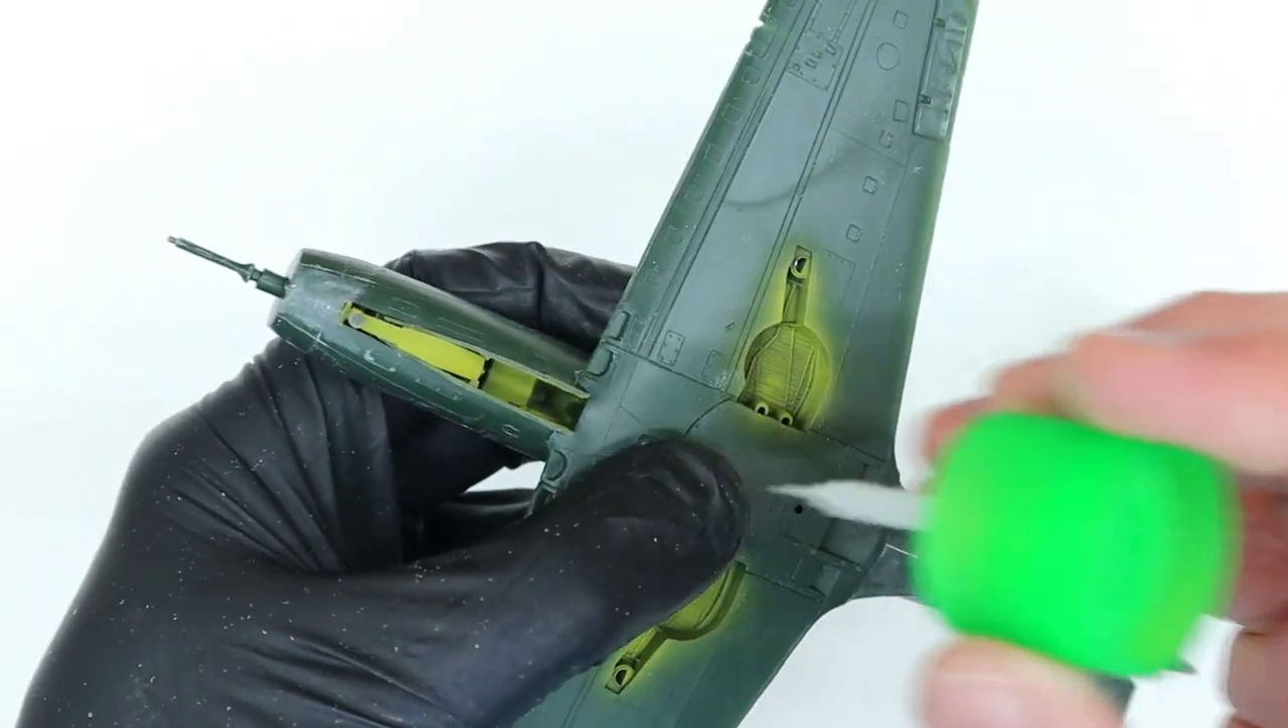I then assembled the bottom half of the wing to the fuselage.